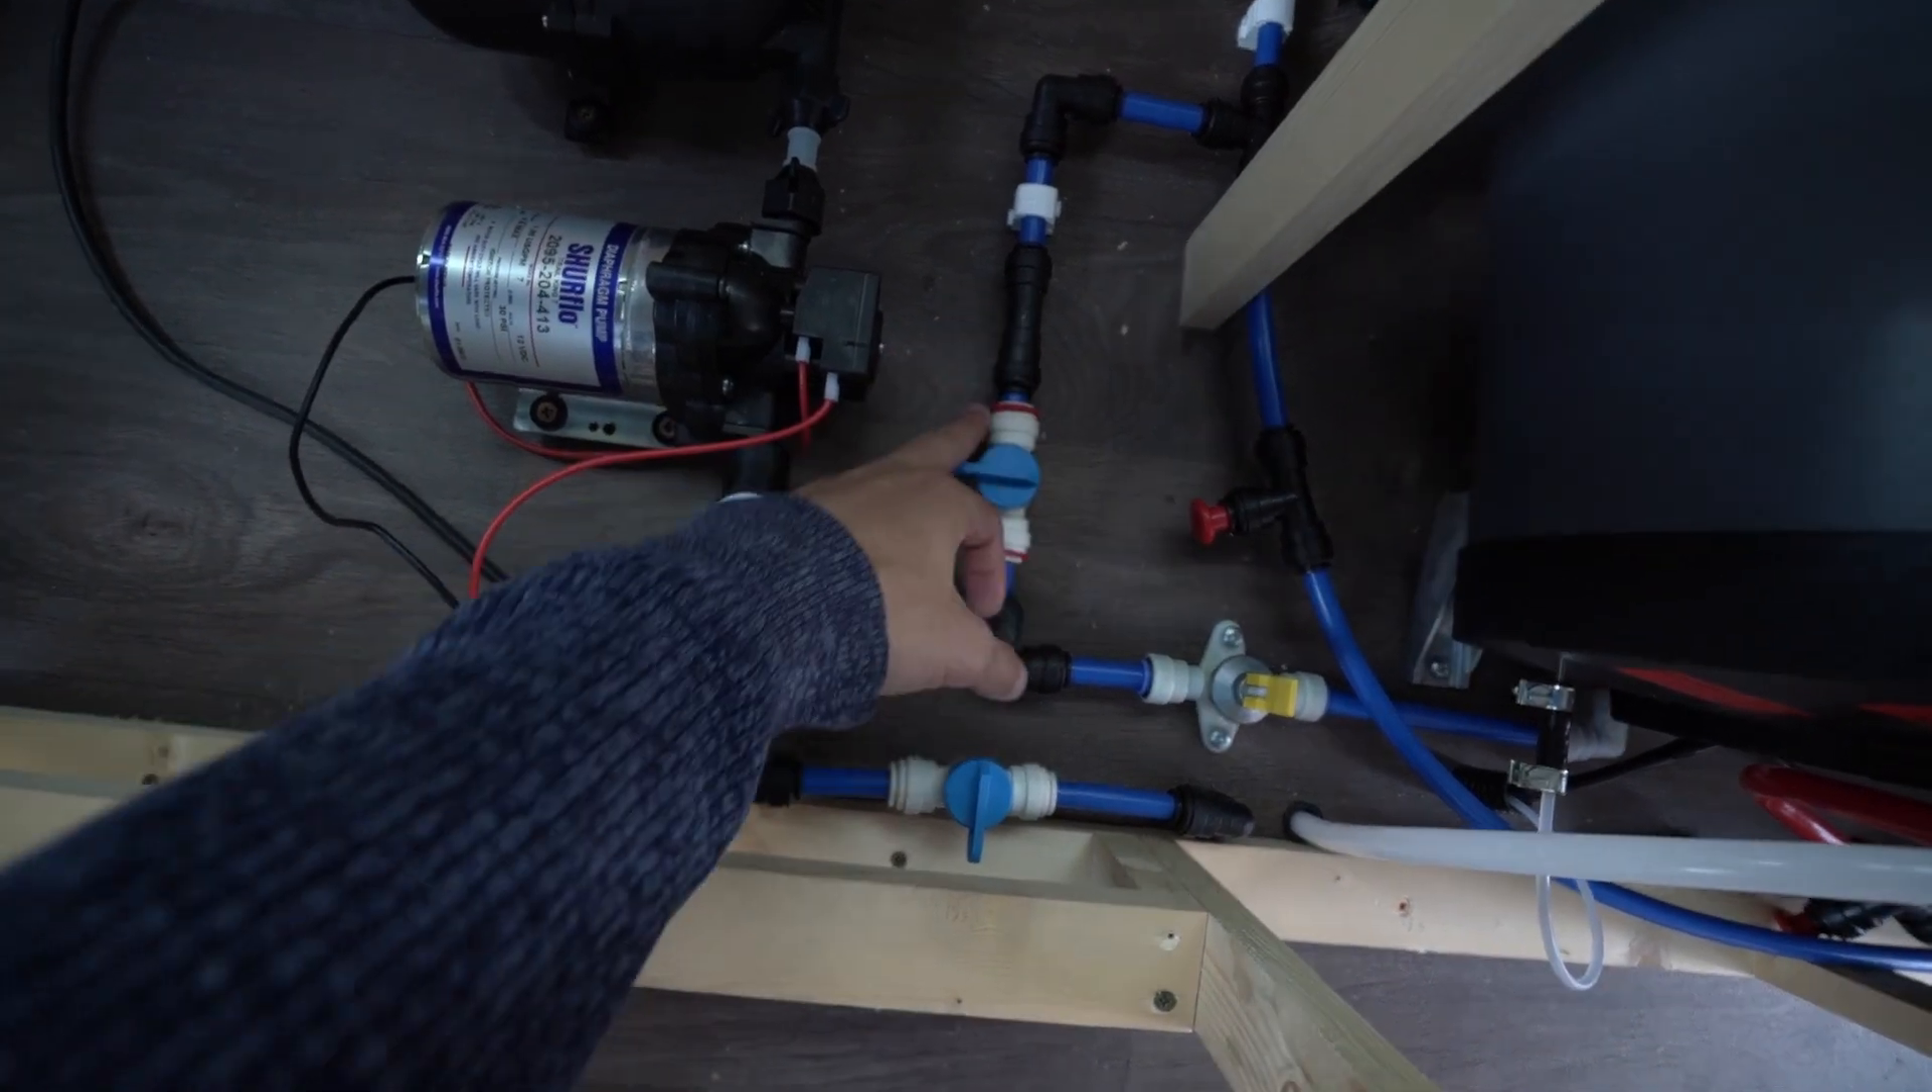I added this cutoff valve now just after the one -way valve.